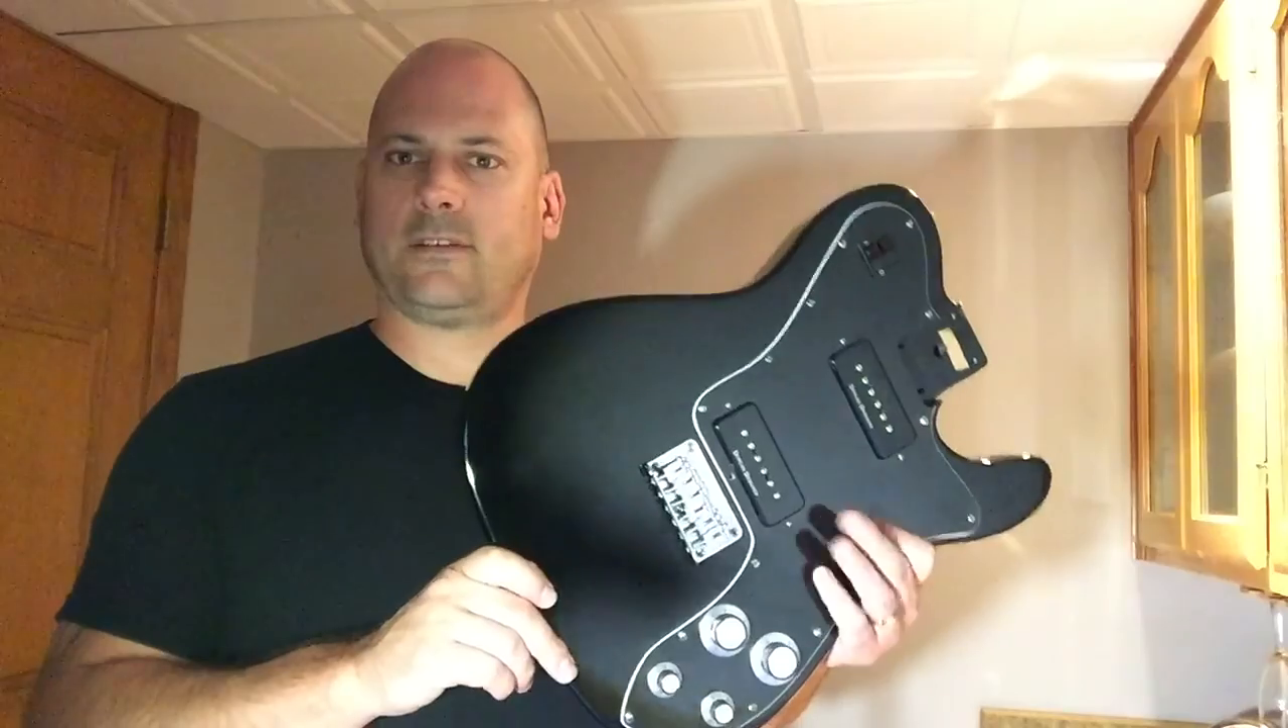Okay, I have the actual body put back together. I'm not going to attach the hand, the, uh, the neck right now.